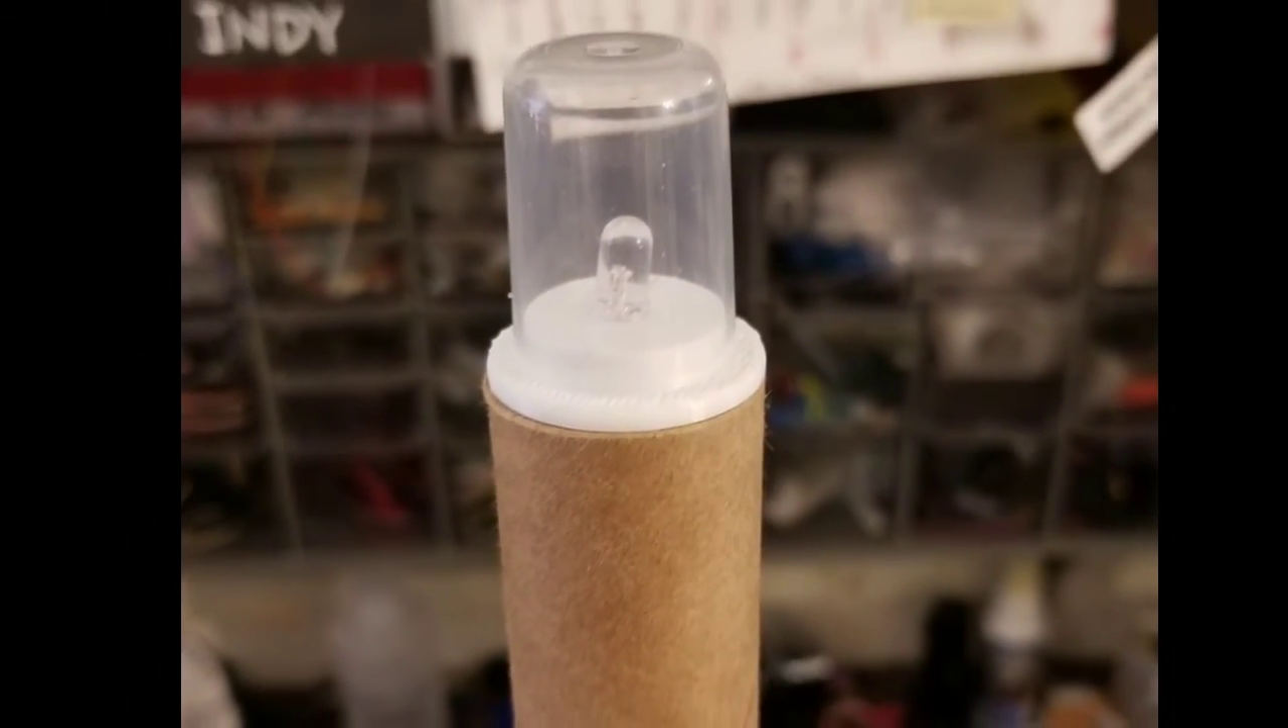After adding an LED and pressing it all together, we have a dome light.